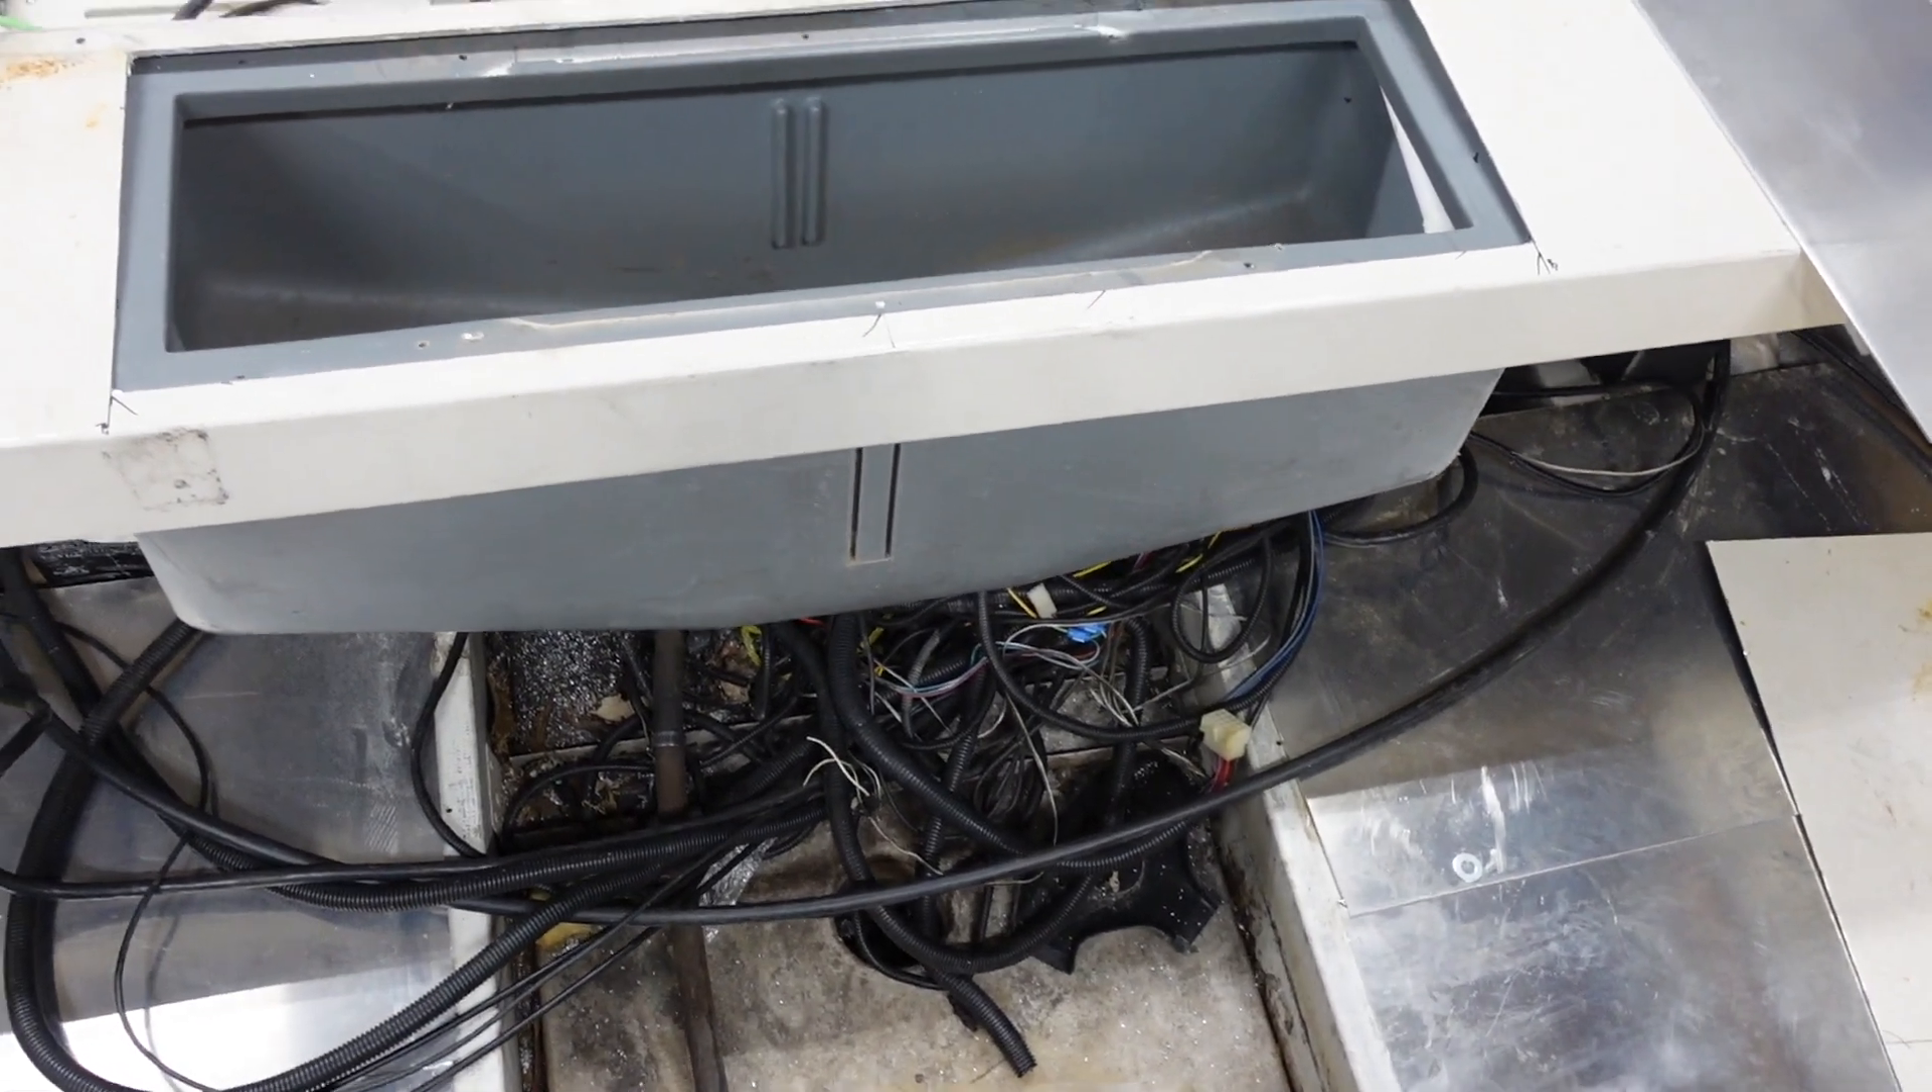This was the original front live well and man it just fit just fit perfect.